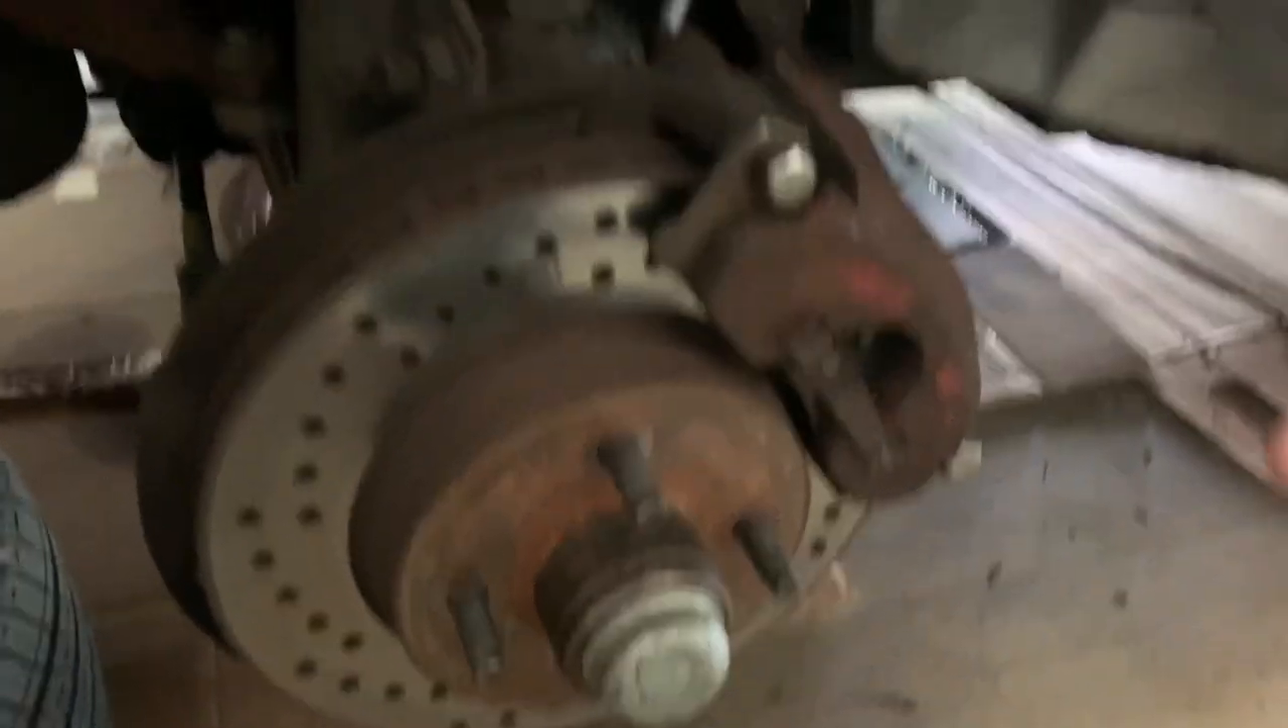Okay I got the wheel off.